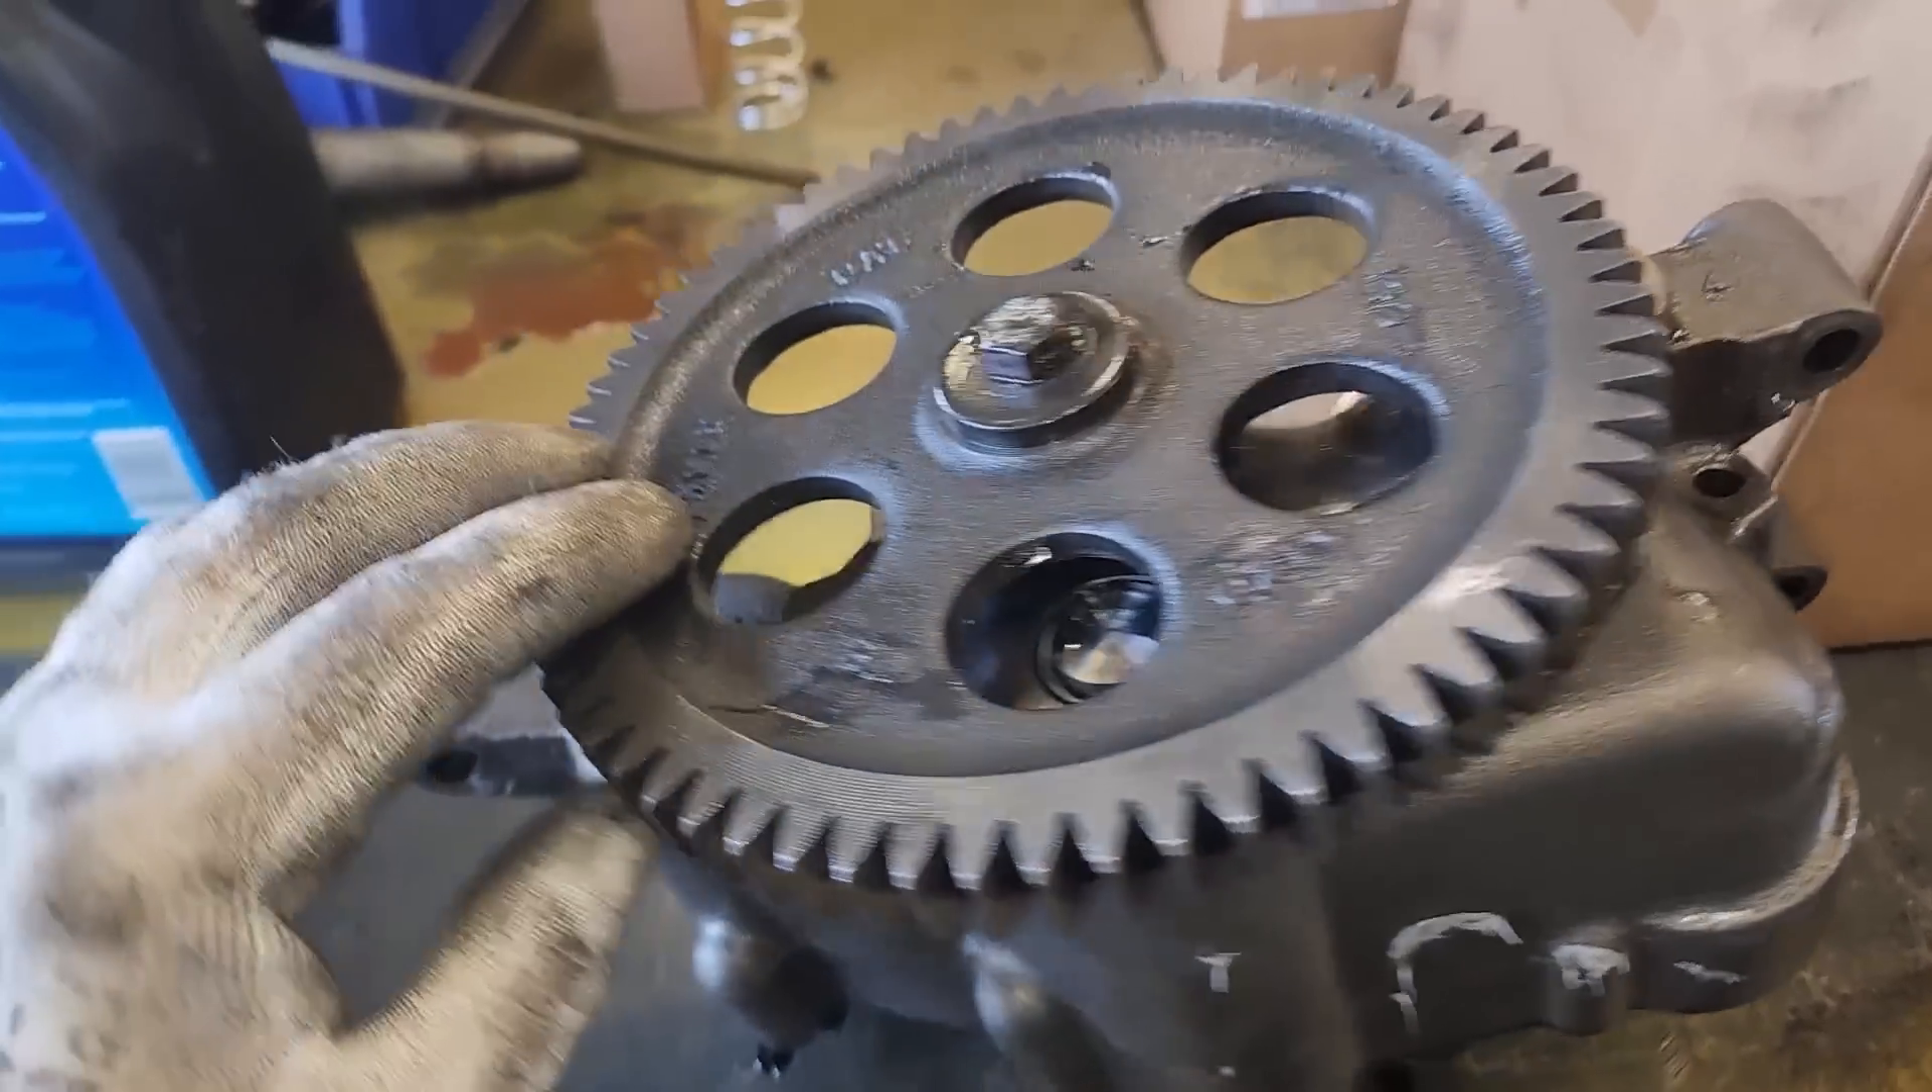So, we got the oil pump off here.